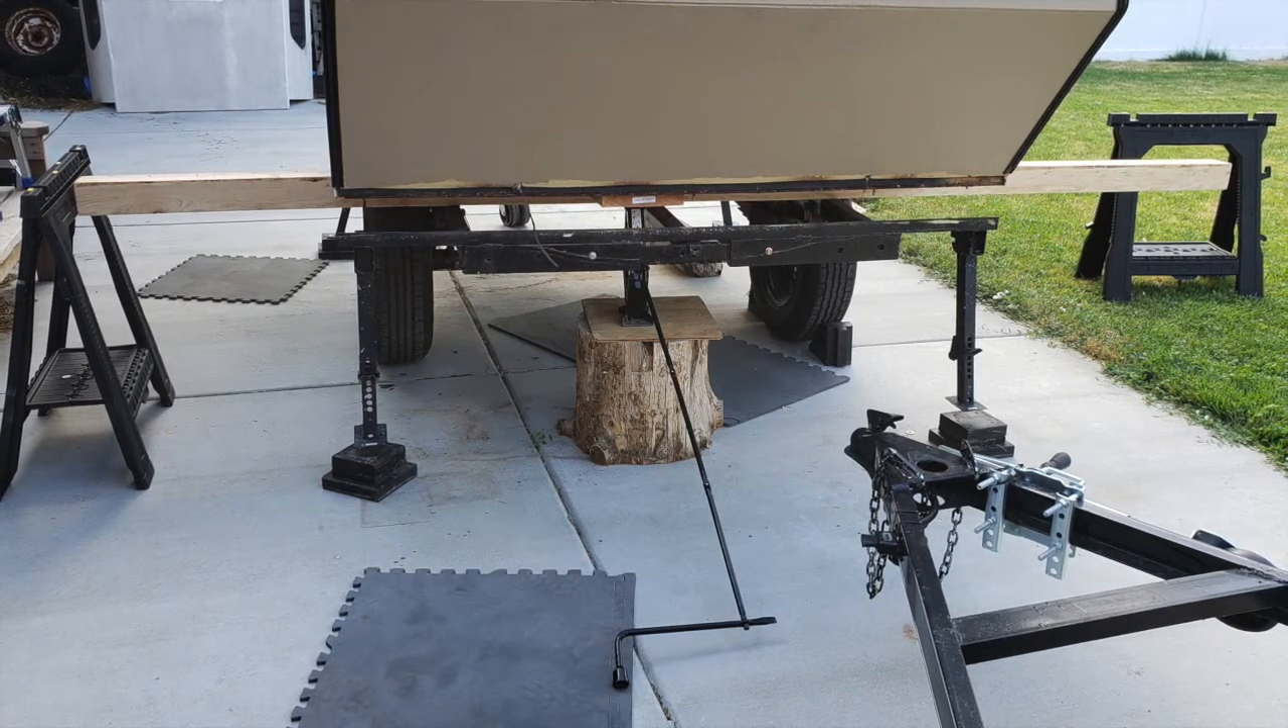I was able to get the camper jacked up enough to slide the four by four beneath the cabin and above the frame and then I've got my sawhorse in place.